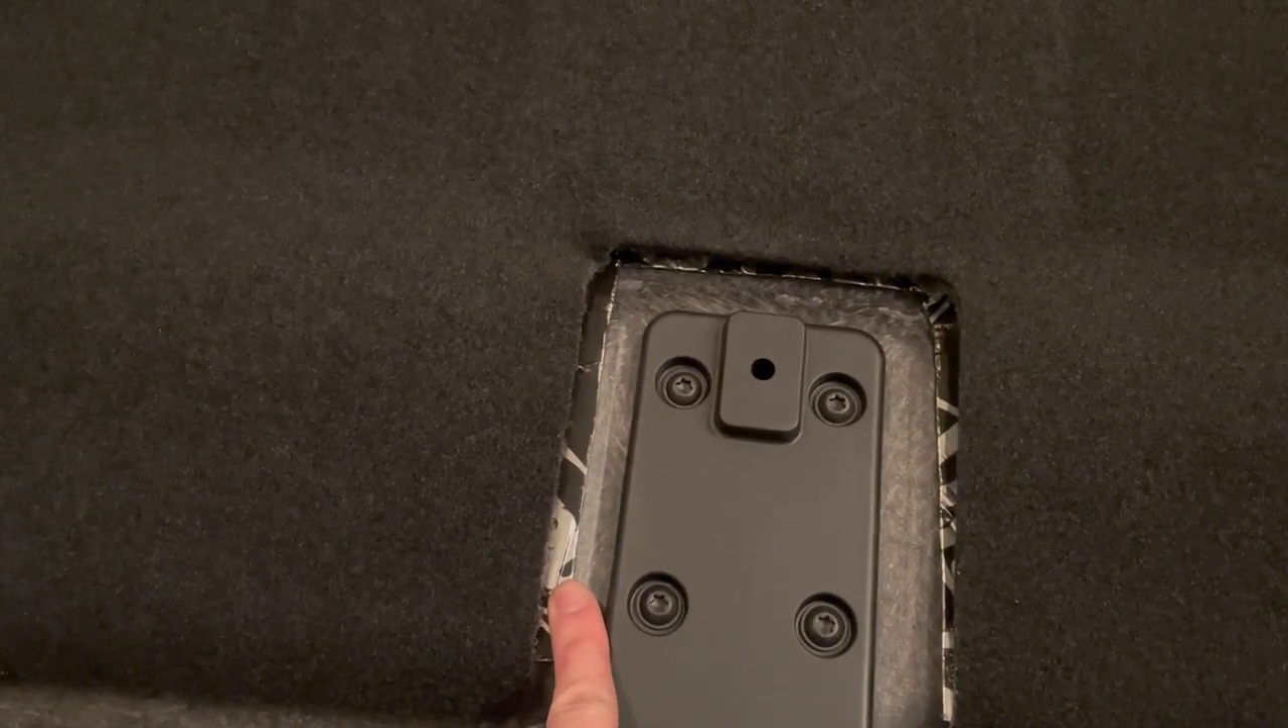One of the drawbacks of freehanding or eyeballing the dynamat is that because I didn't use the headliner as a template you can see that the dynamat is poking out through so I didn't cut that or calculate that just right.